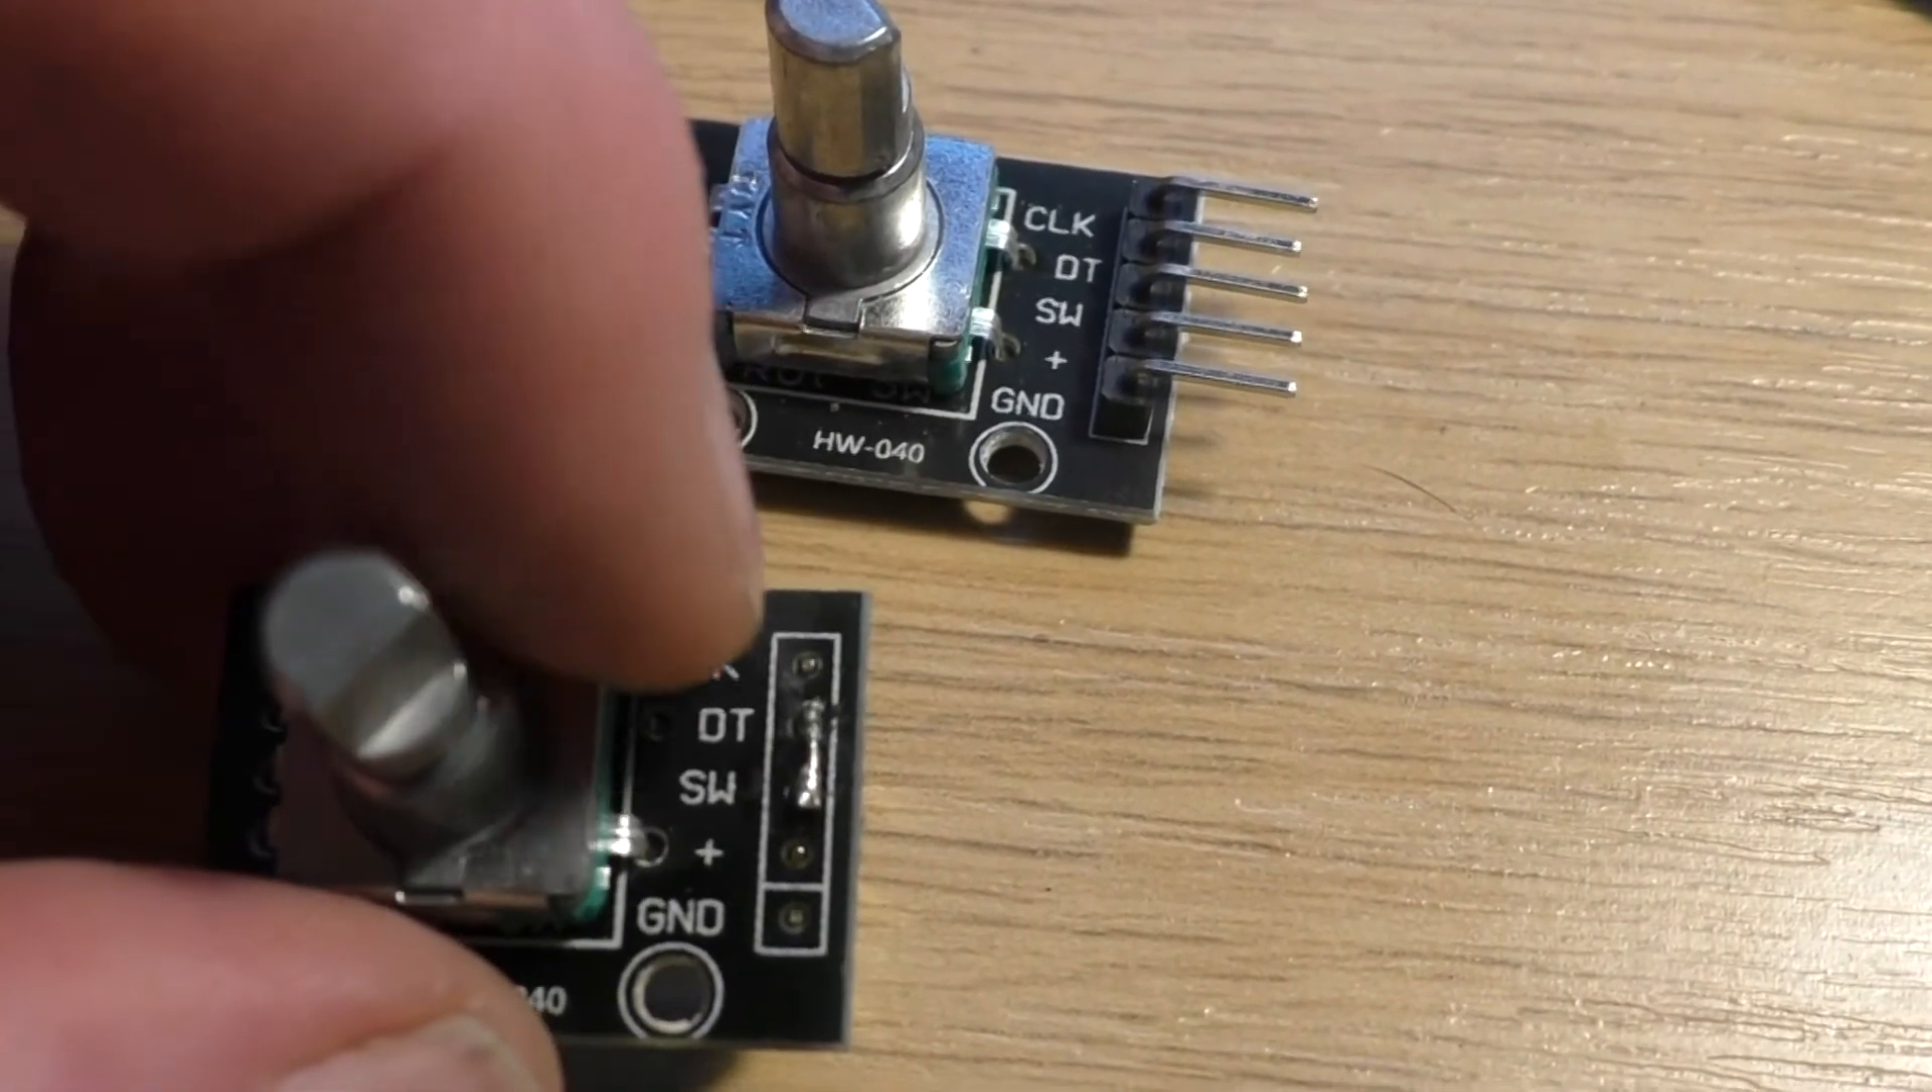I've just joined then the dt pin to the sw.